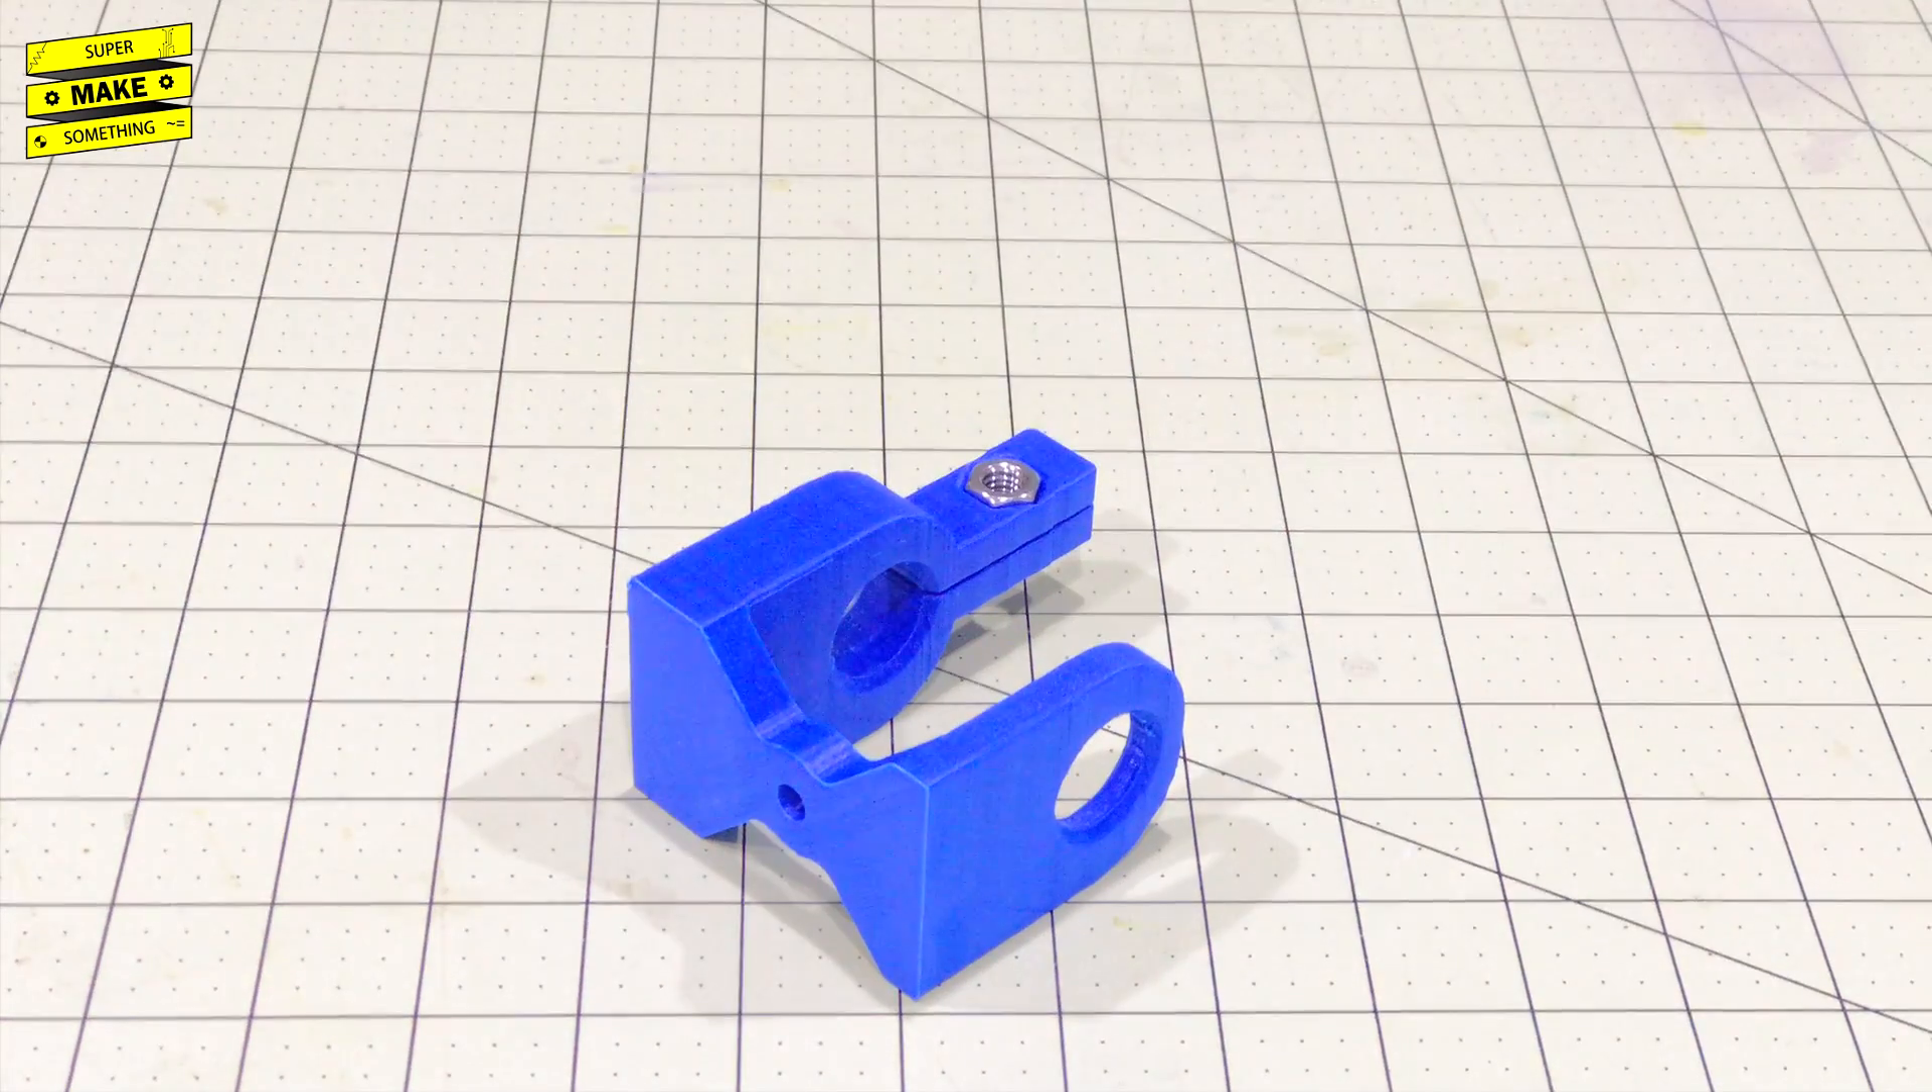I next attached a 5 16th 18 hex nut into the 3D printed carriage plate hex nut recess feature using super glue.